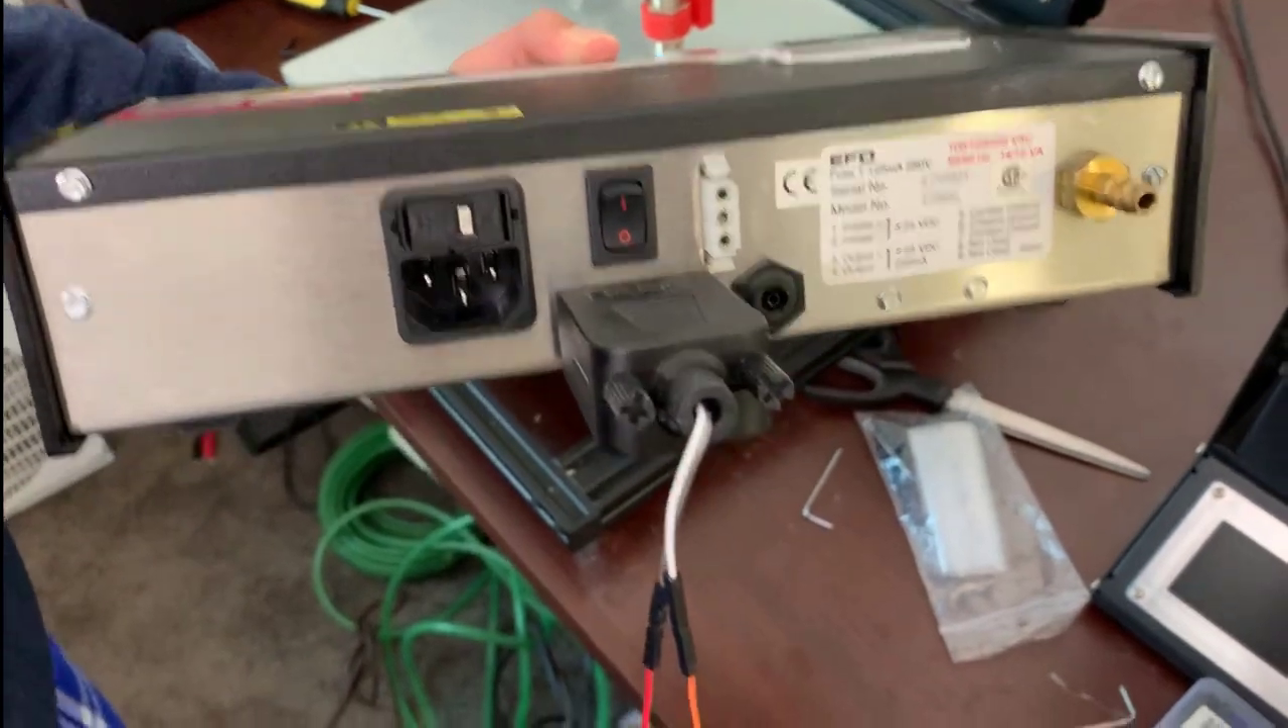And now all the connection wires are hooked up and all that's left is to connect this to the actual 3D printer.